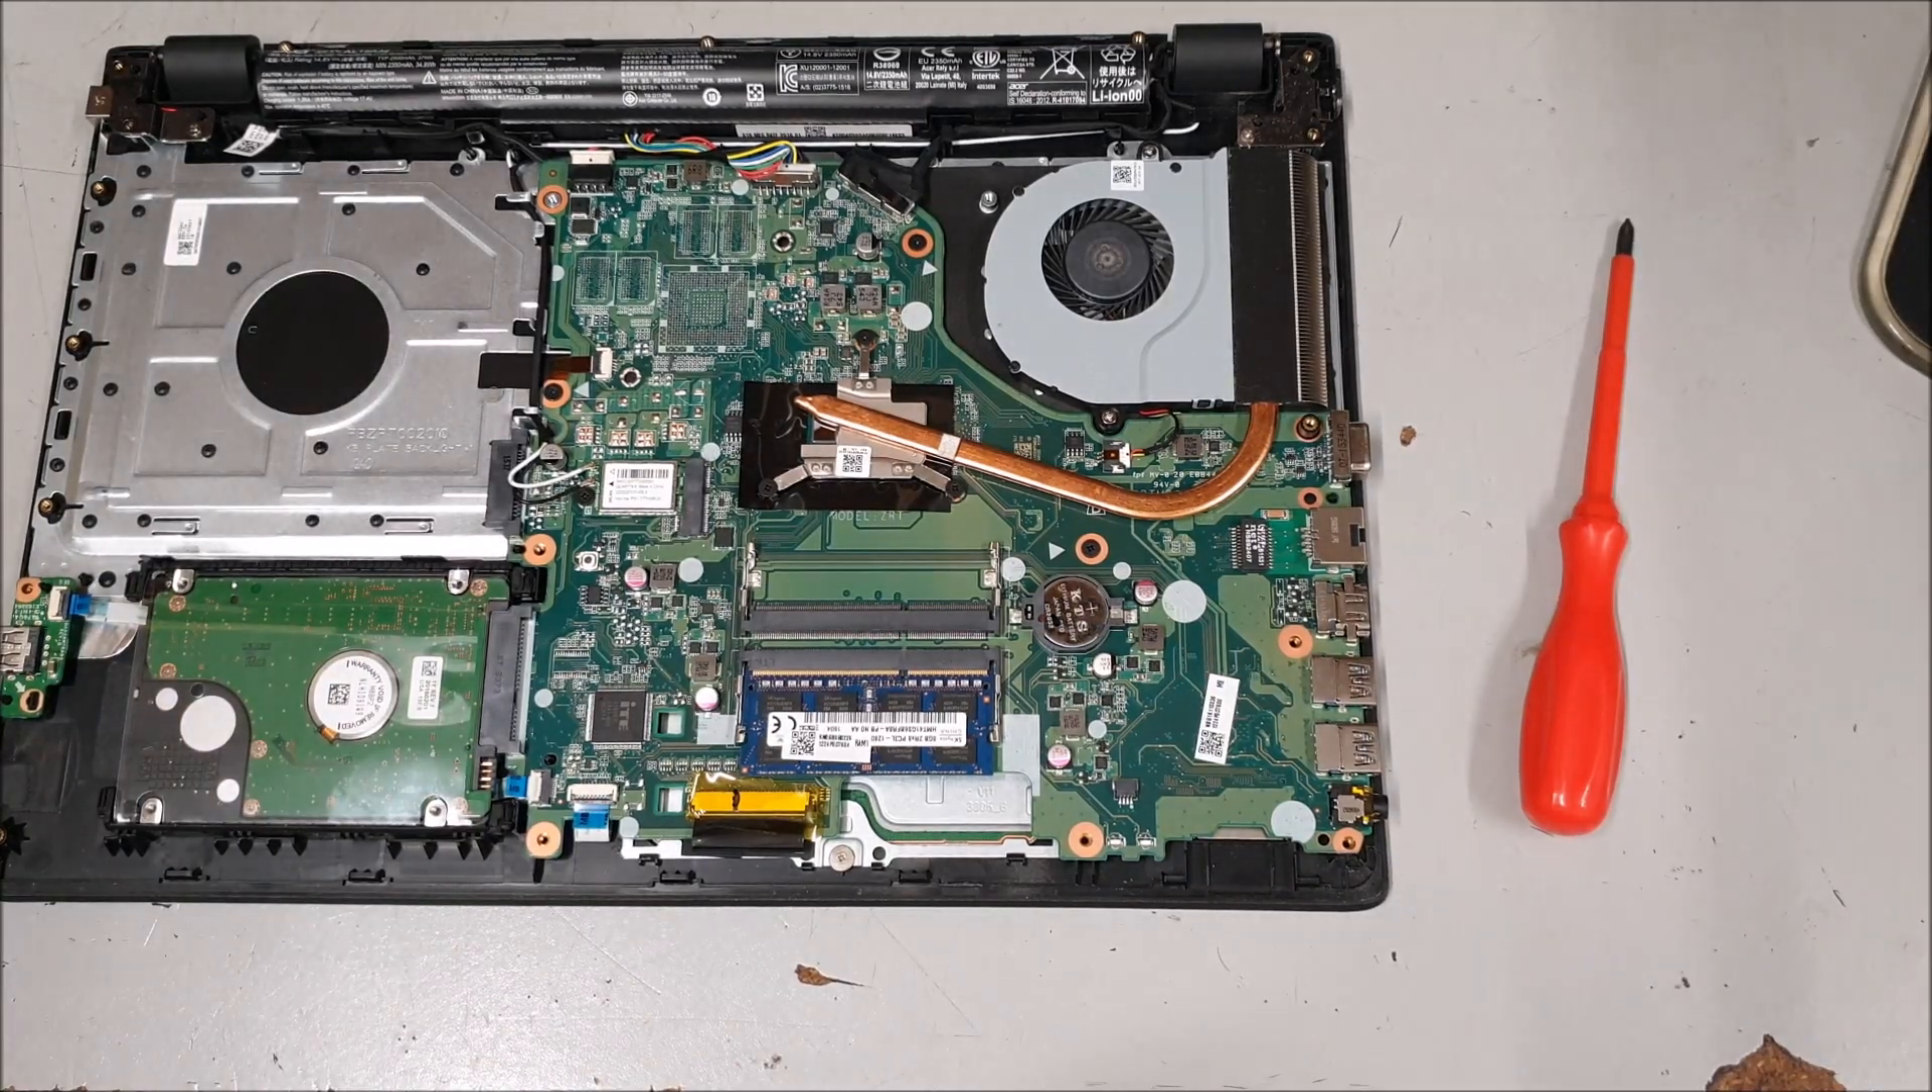Okay there we go and you can see that little tiny there we go that's your case off.